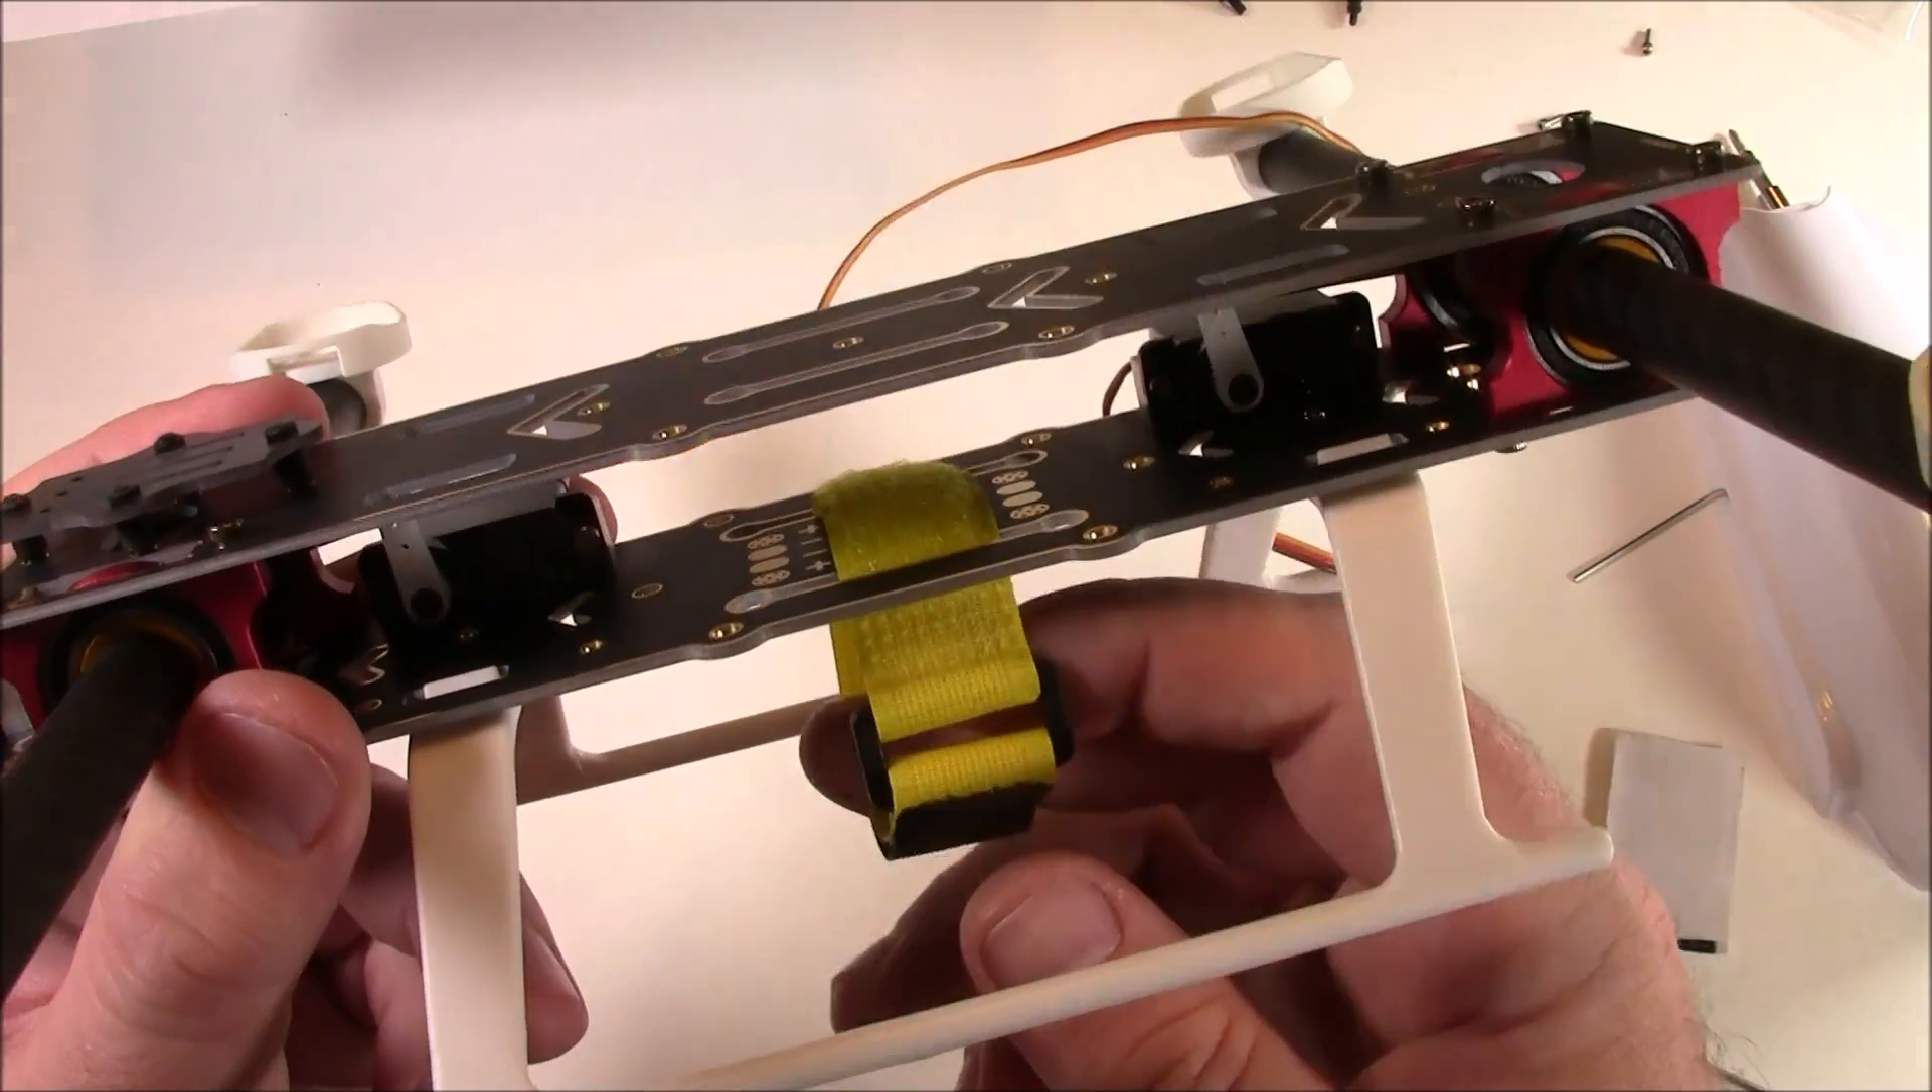So here it is with the landing gear on and the battery strap in place and the top plate on.